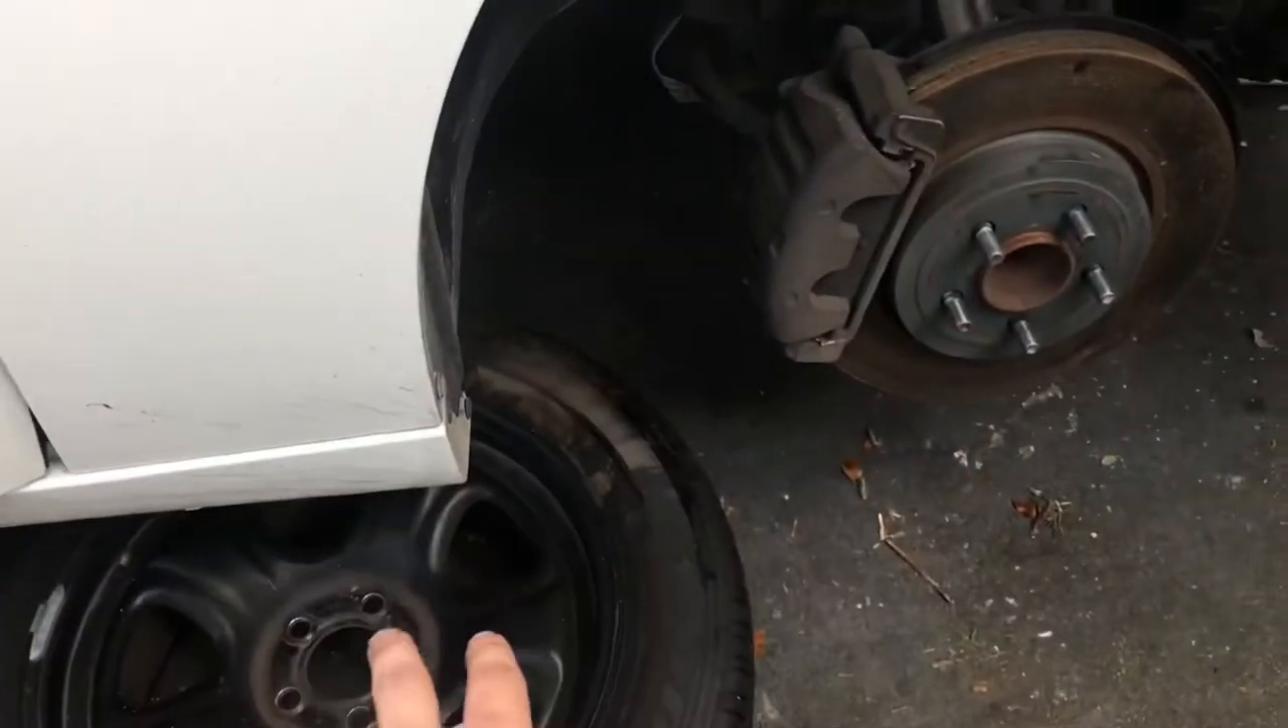Your bumper is good everything's ready to go now we just have to put our tire back.